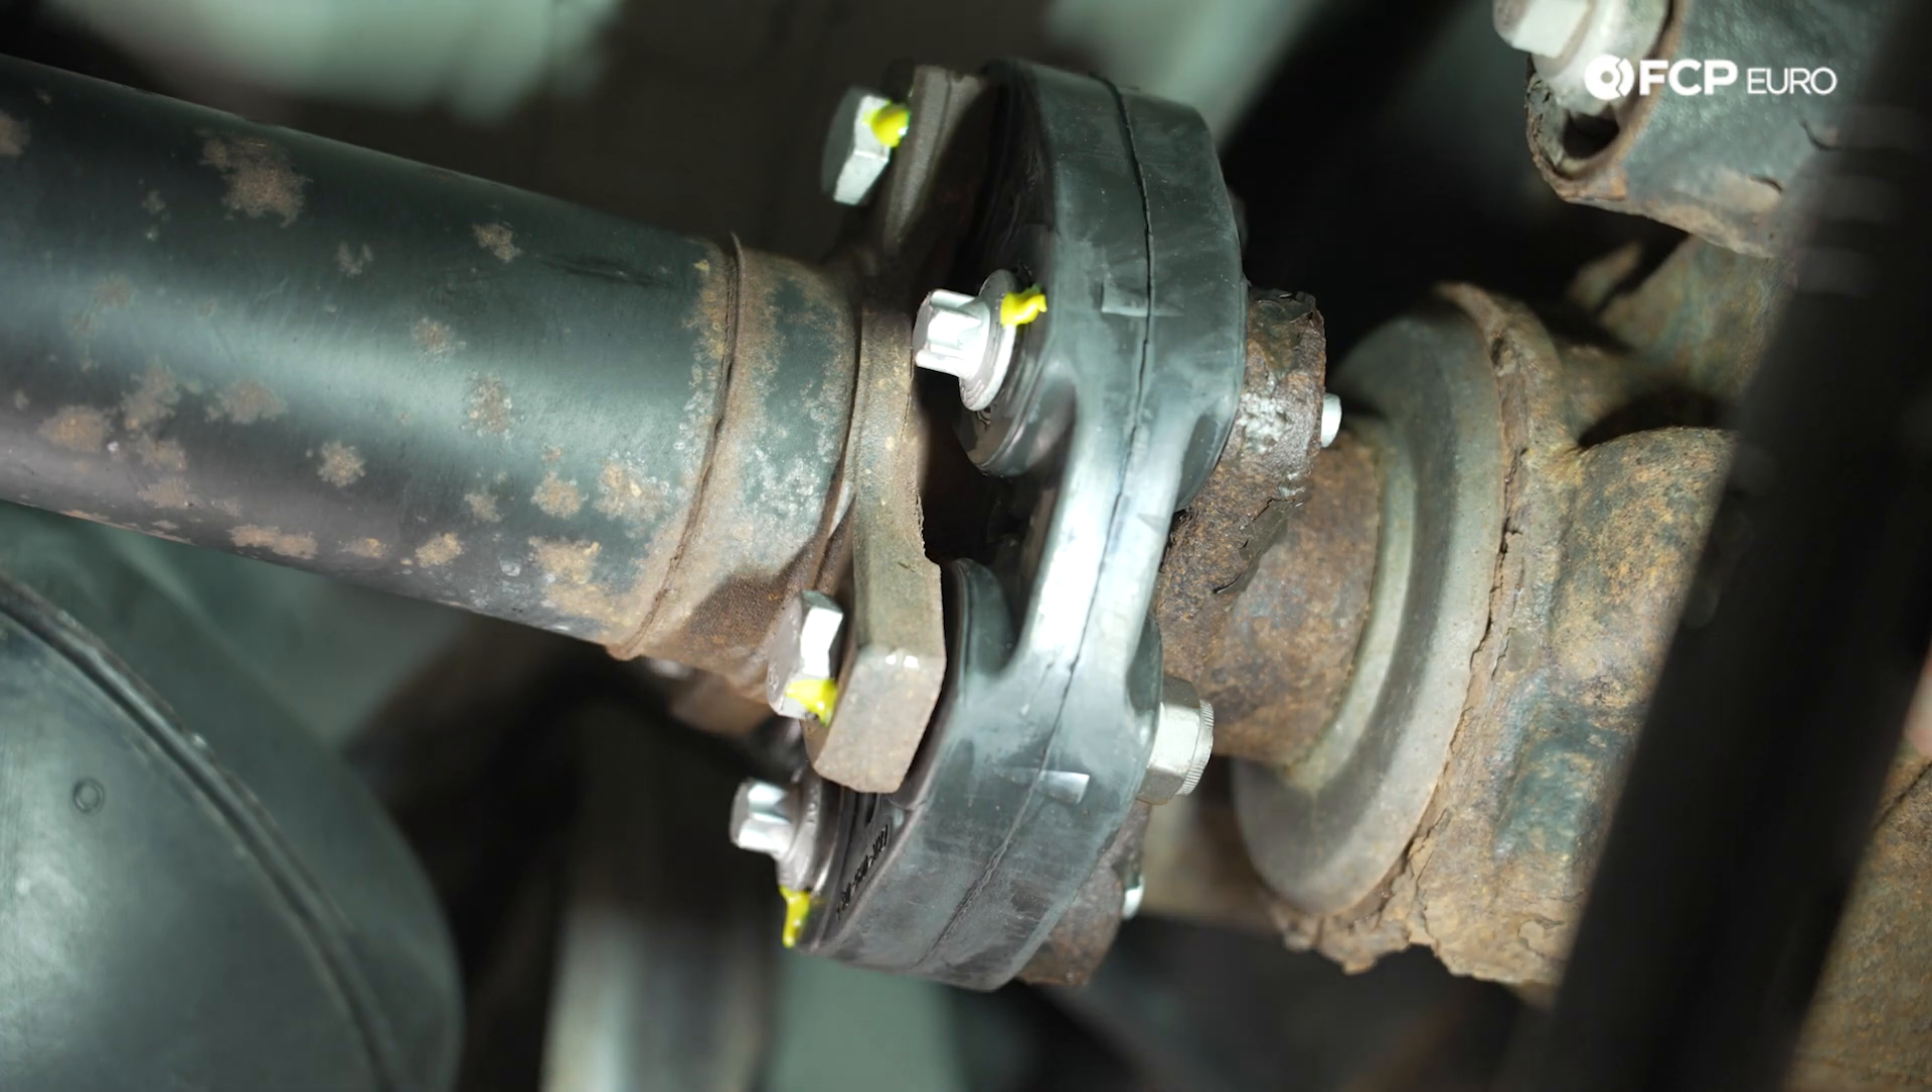All right now we have the drive shaft bolted up.